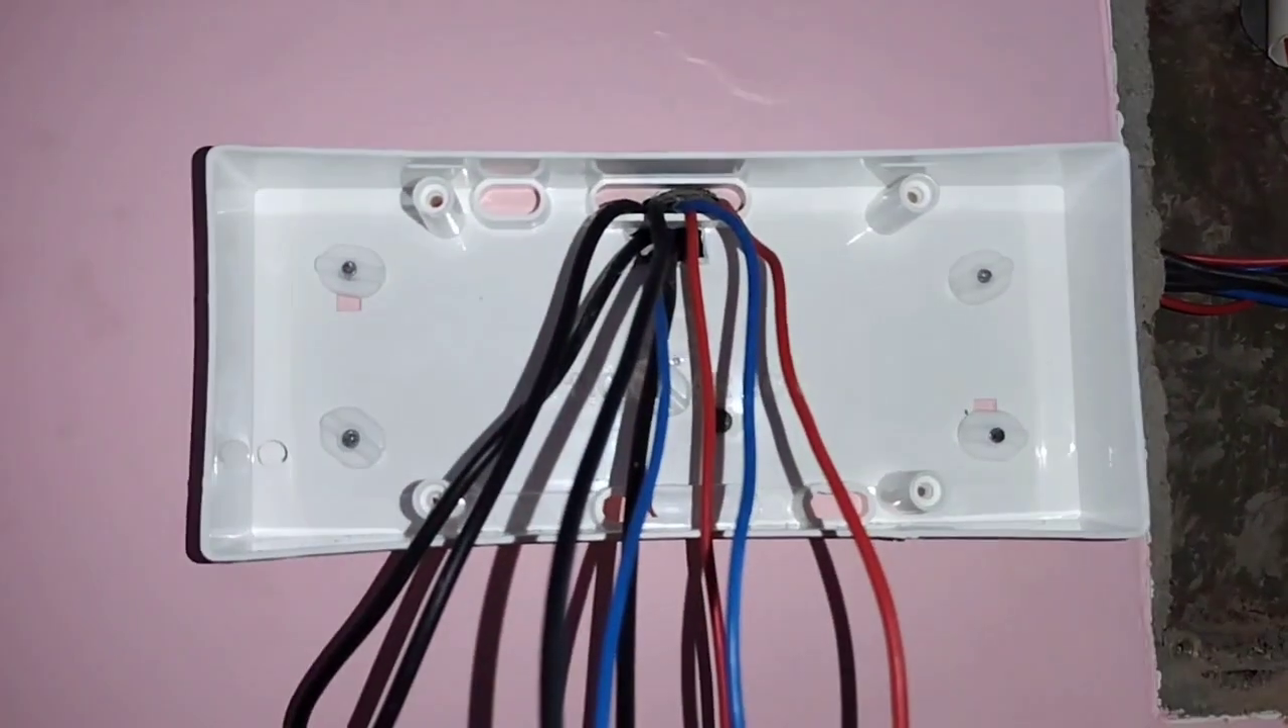मैंने यहां पर इस बॉक्स को यहां पर fitting कर दिया है।